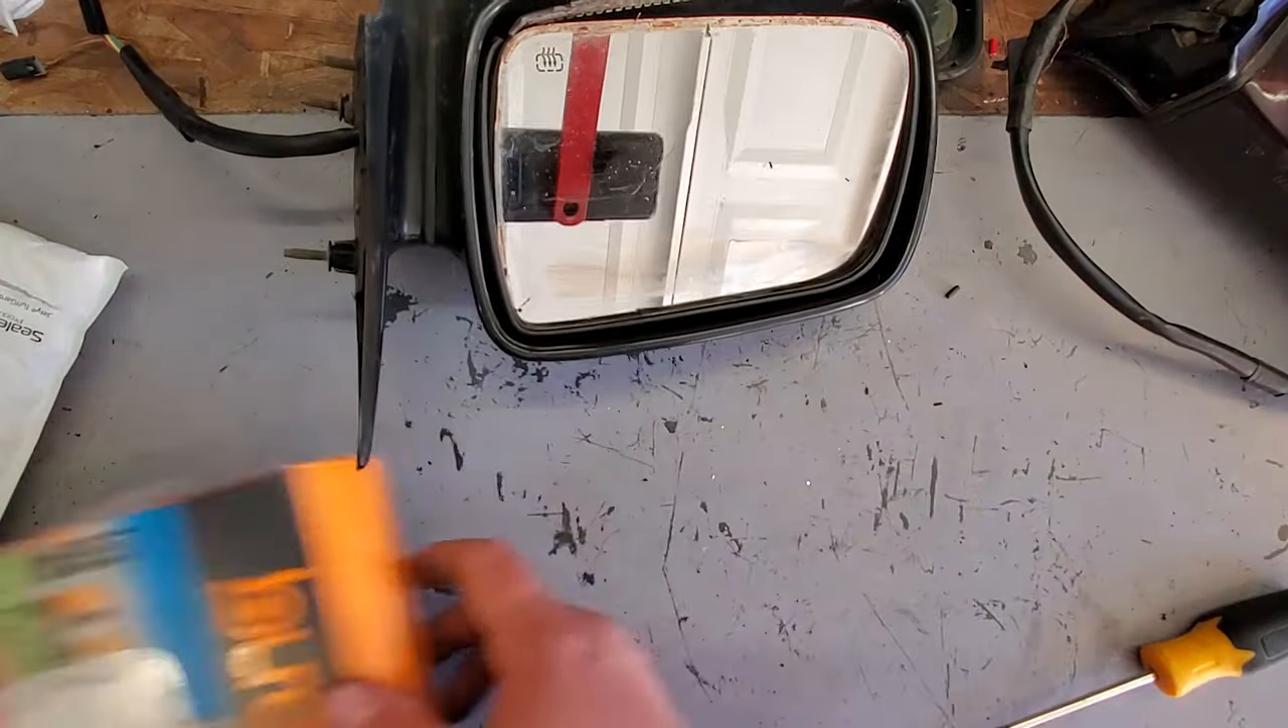I just got to get this piece of glass out. I'll continue working on this.